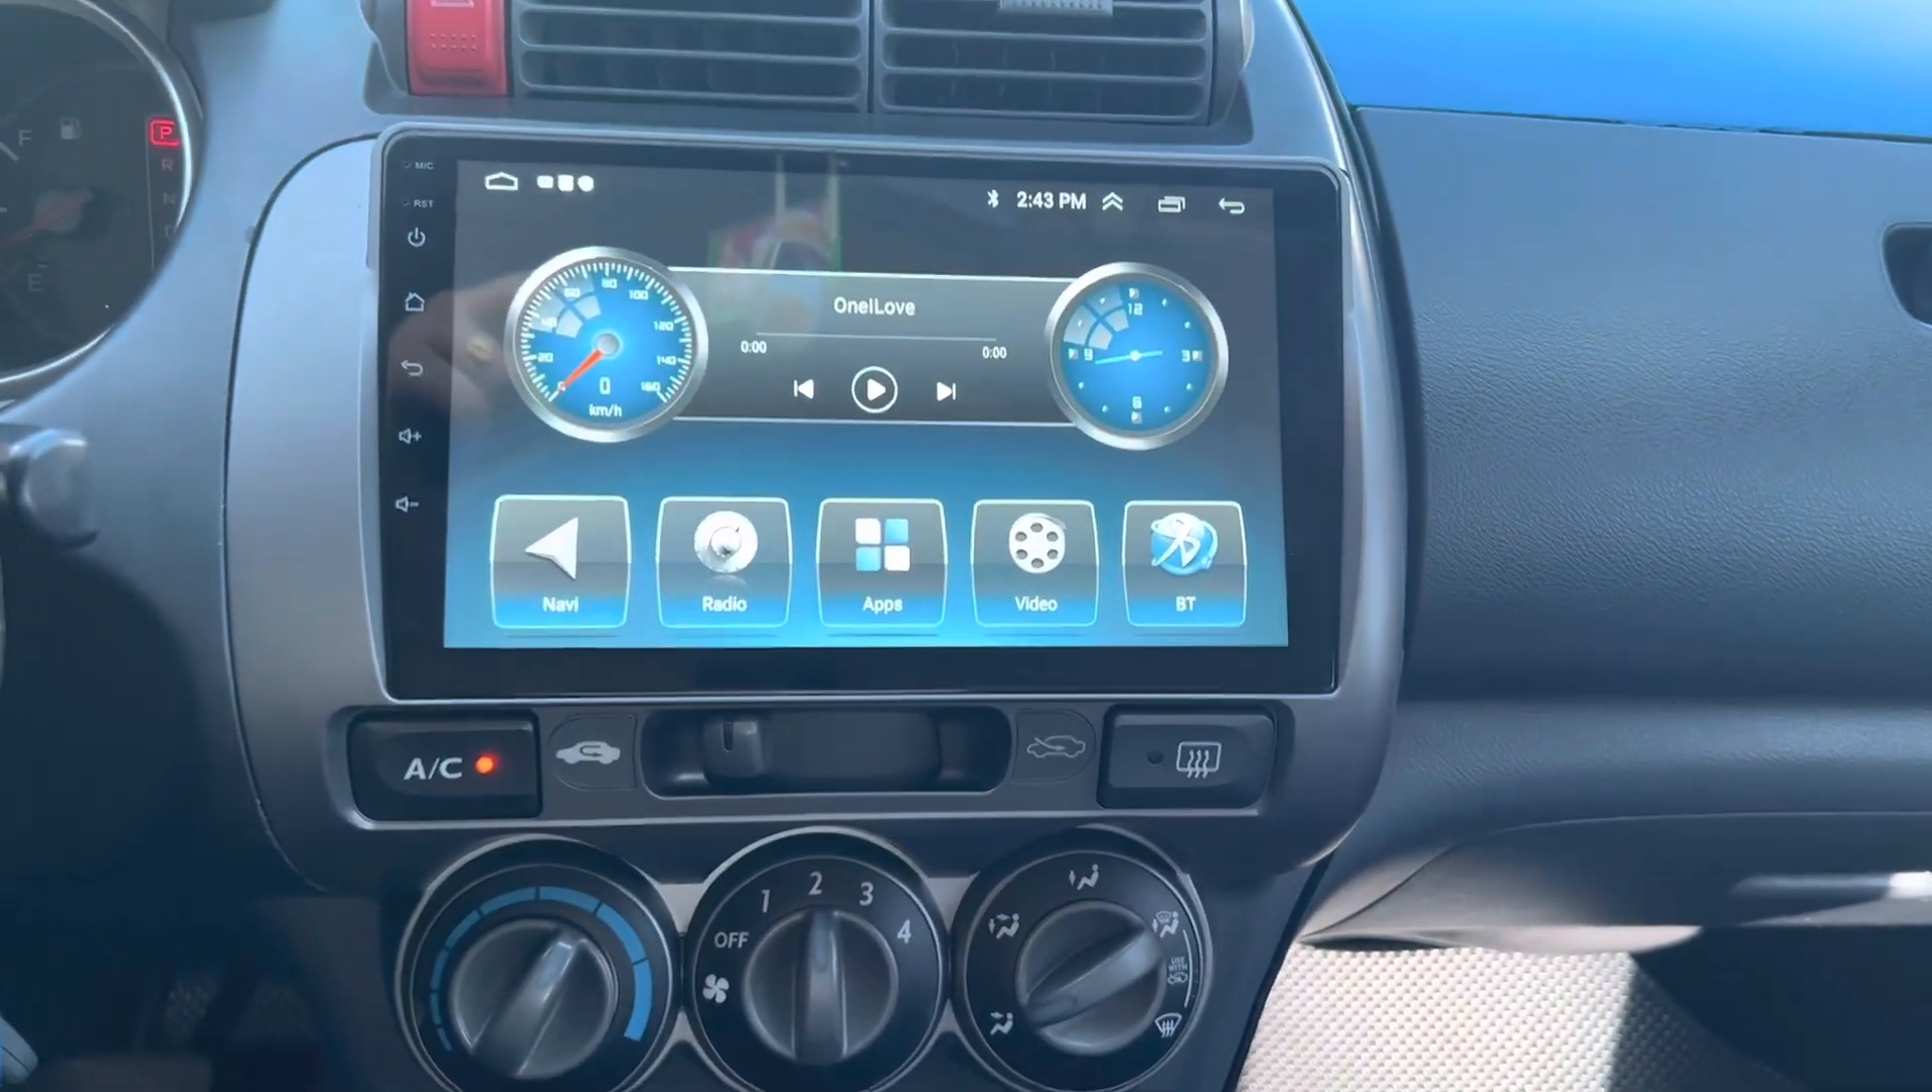So, ayan na nga mga kainday tapos na pong ikabit ni Kuya yung aming panel at head unit.